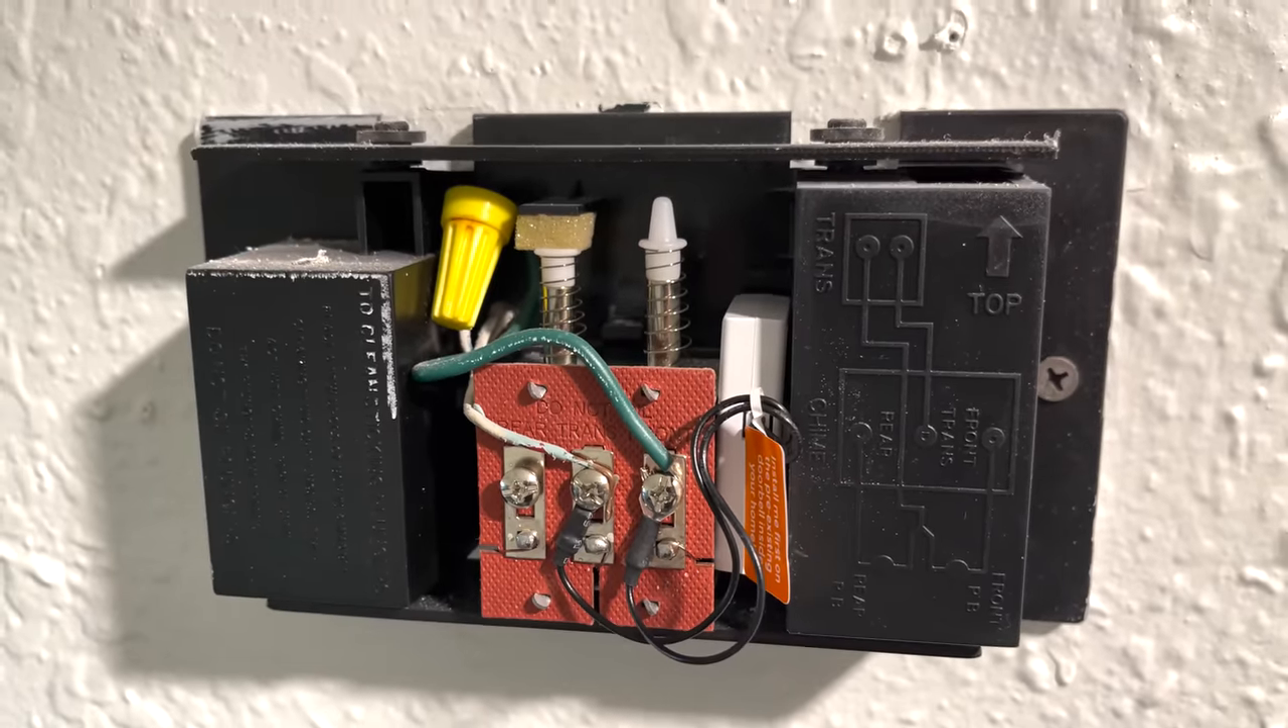So now that we've got the push button installed up front, we've got the old existing chime hooked up.